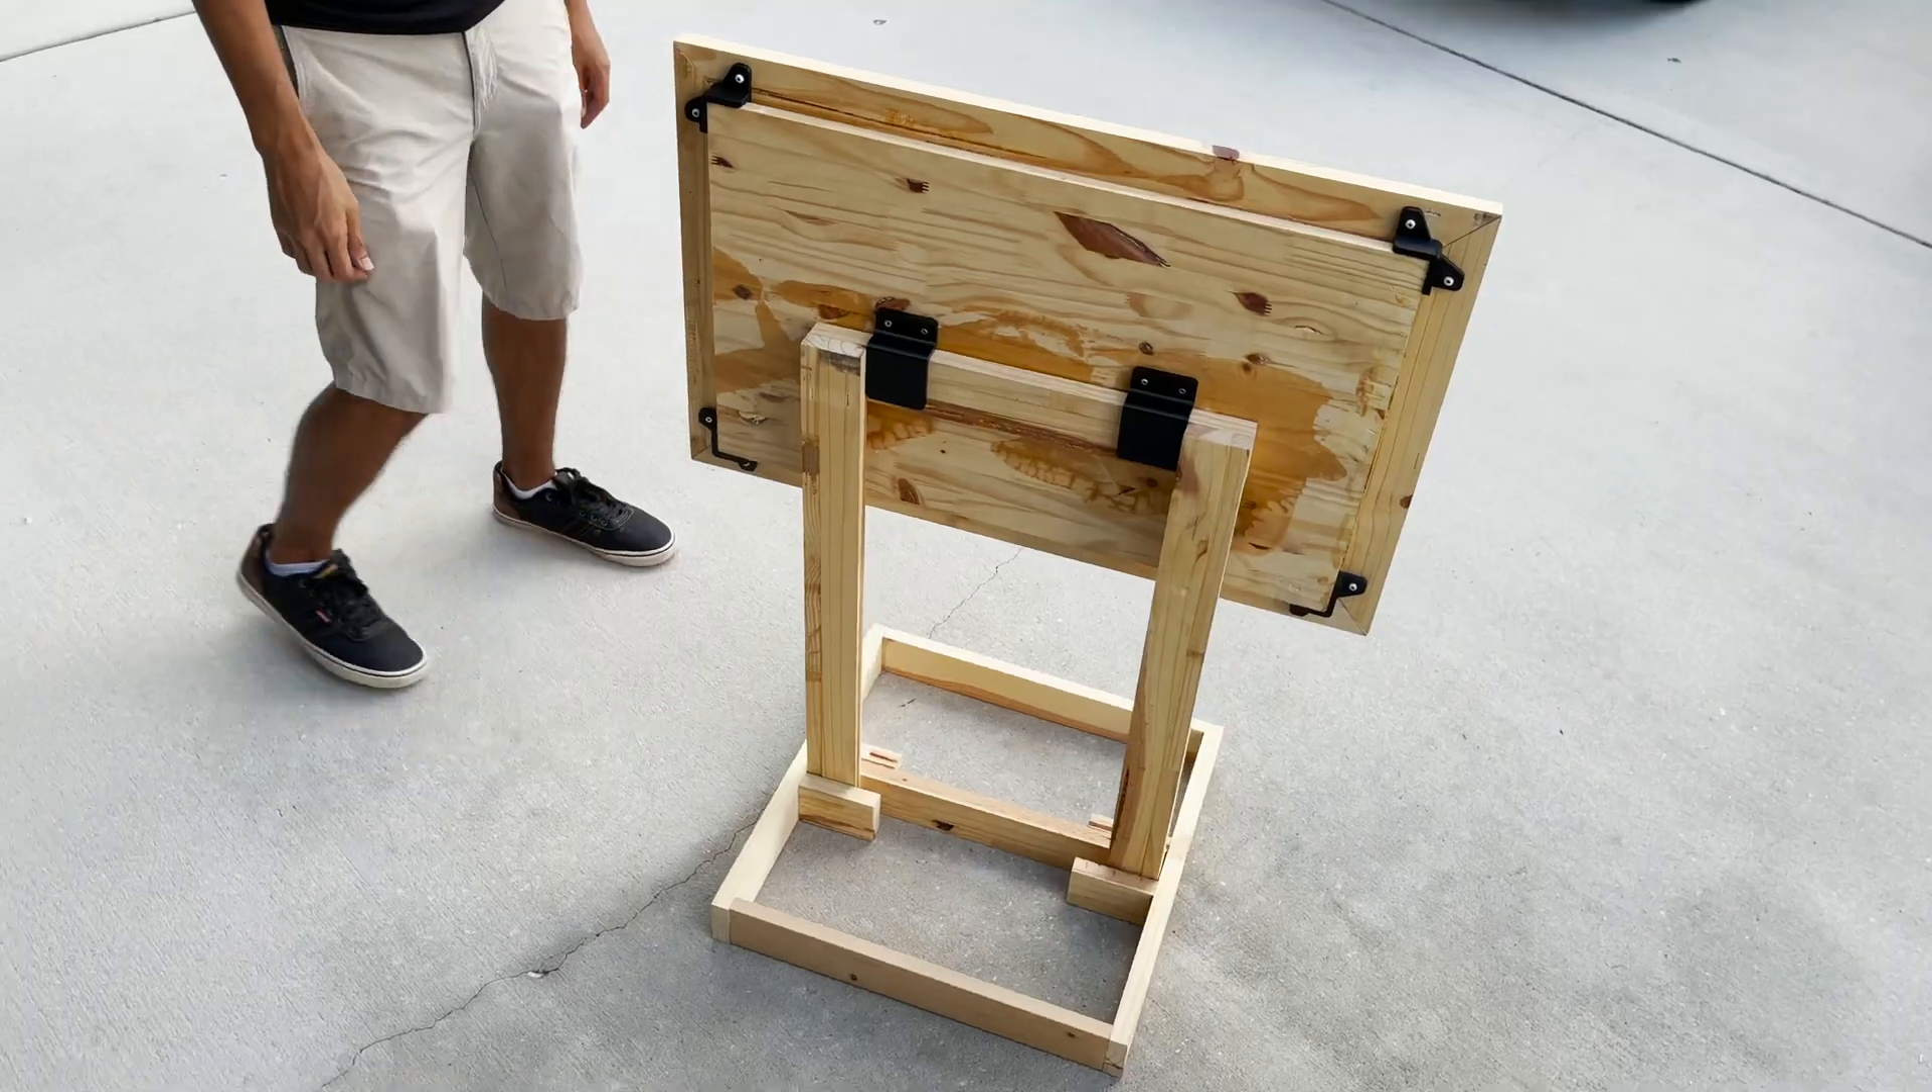The legs are fitted into the bottom base and the LED panel hangs over the frame of the legs.